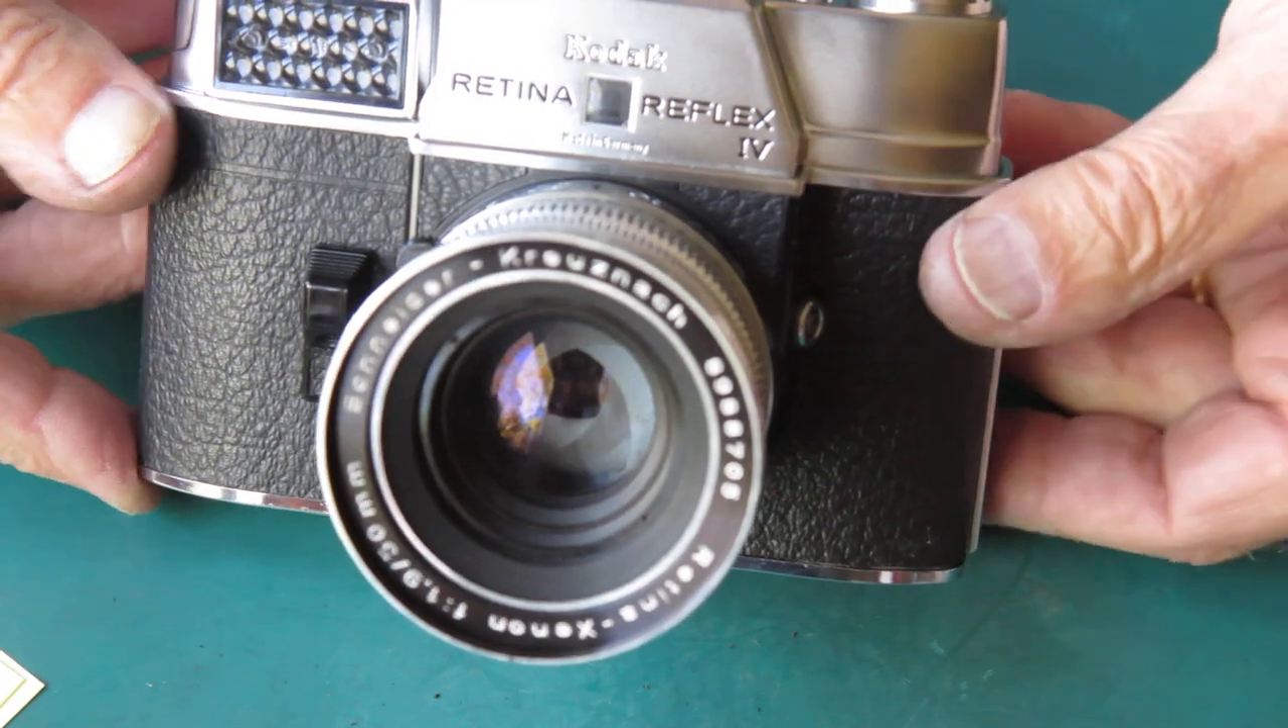So that's the leatherettes on the front of the camera. They're looking good.